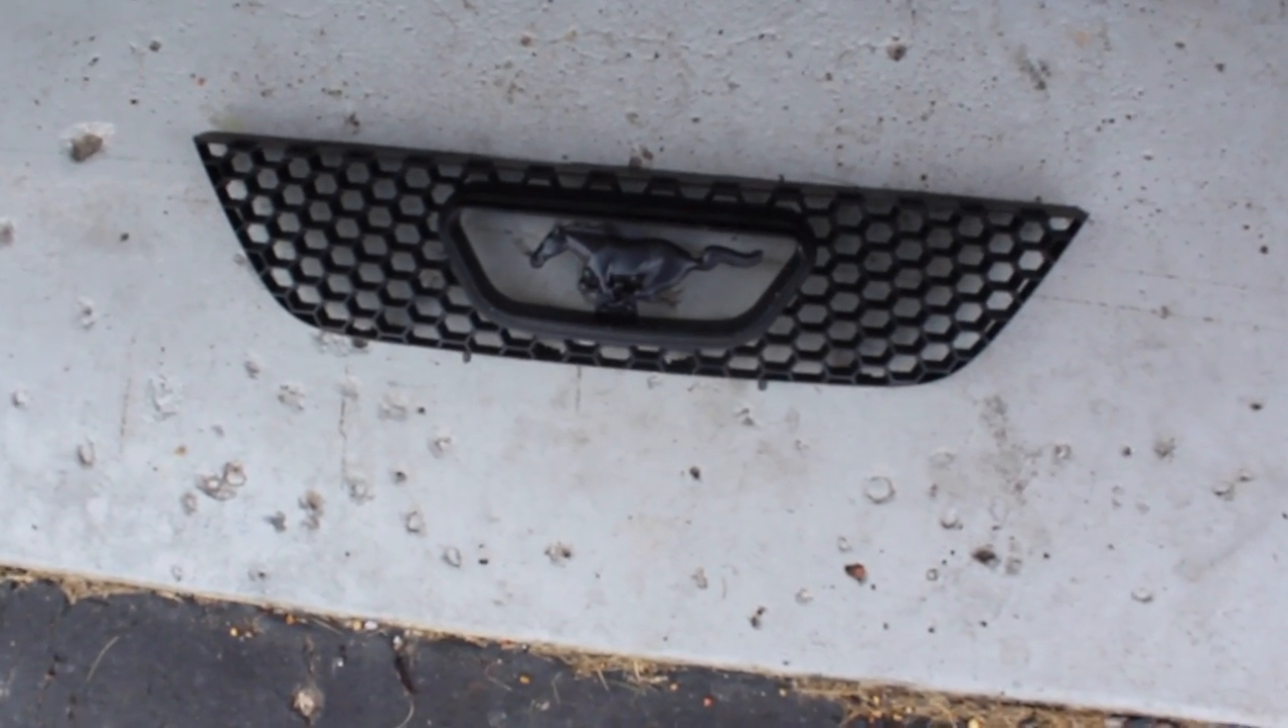All right so i got the grill out.